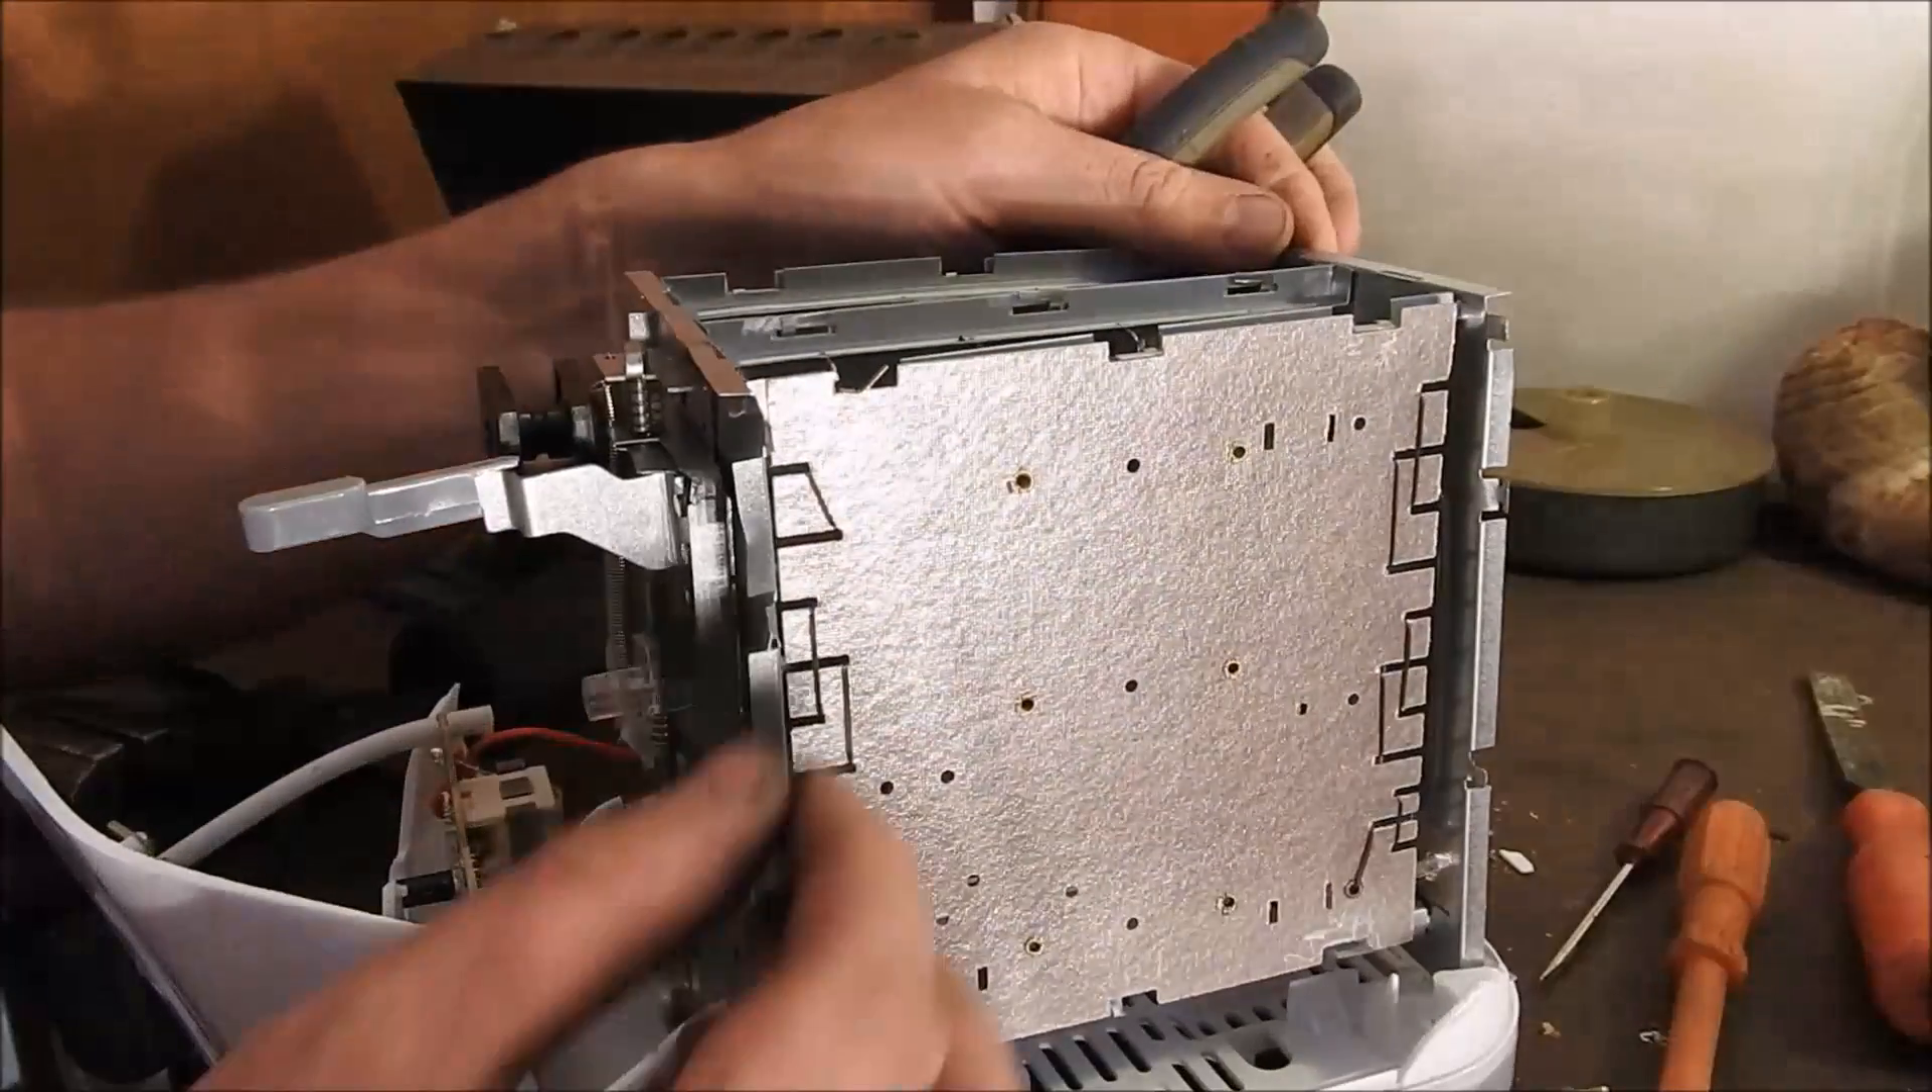Now we have the innards exposed.